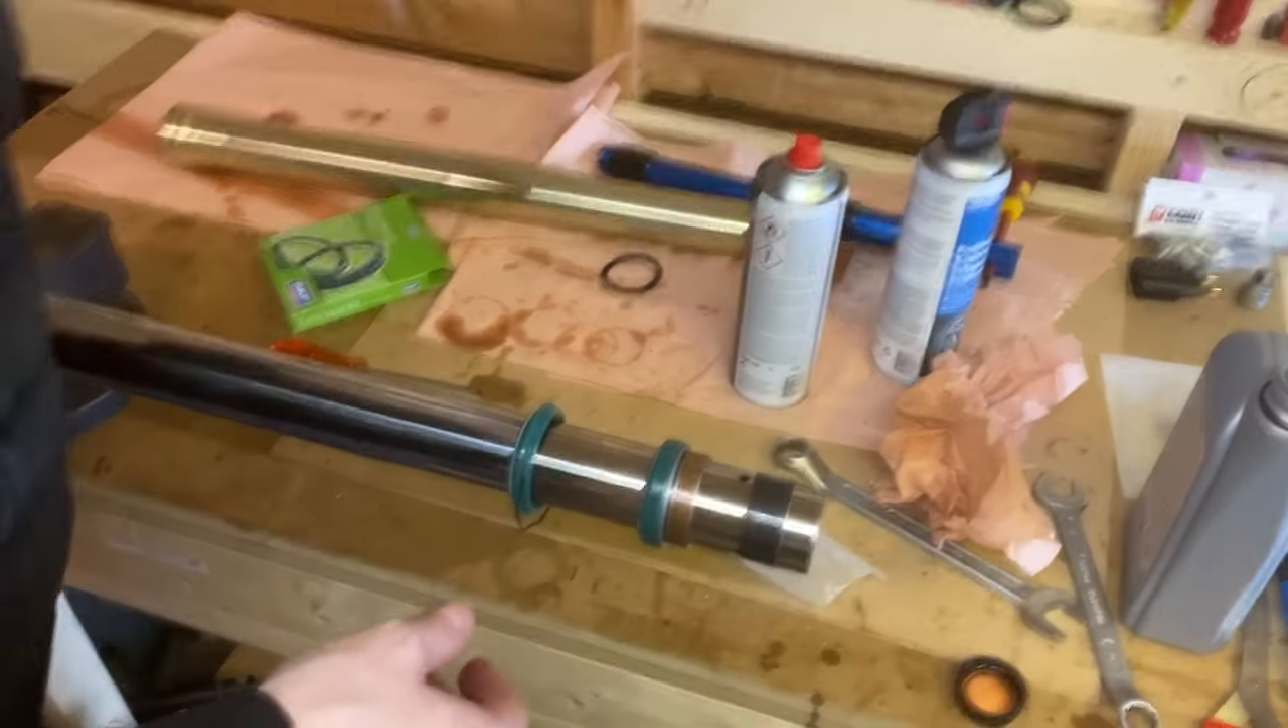So now we got our seals and everything put on the leg itself.